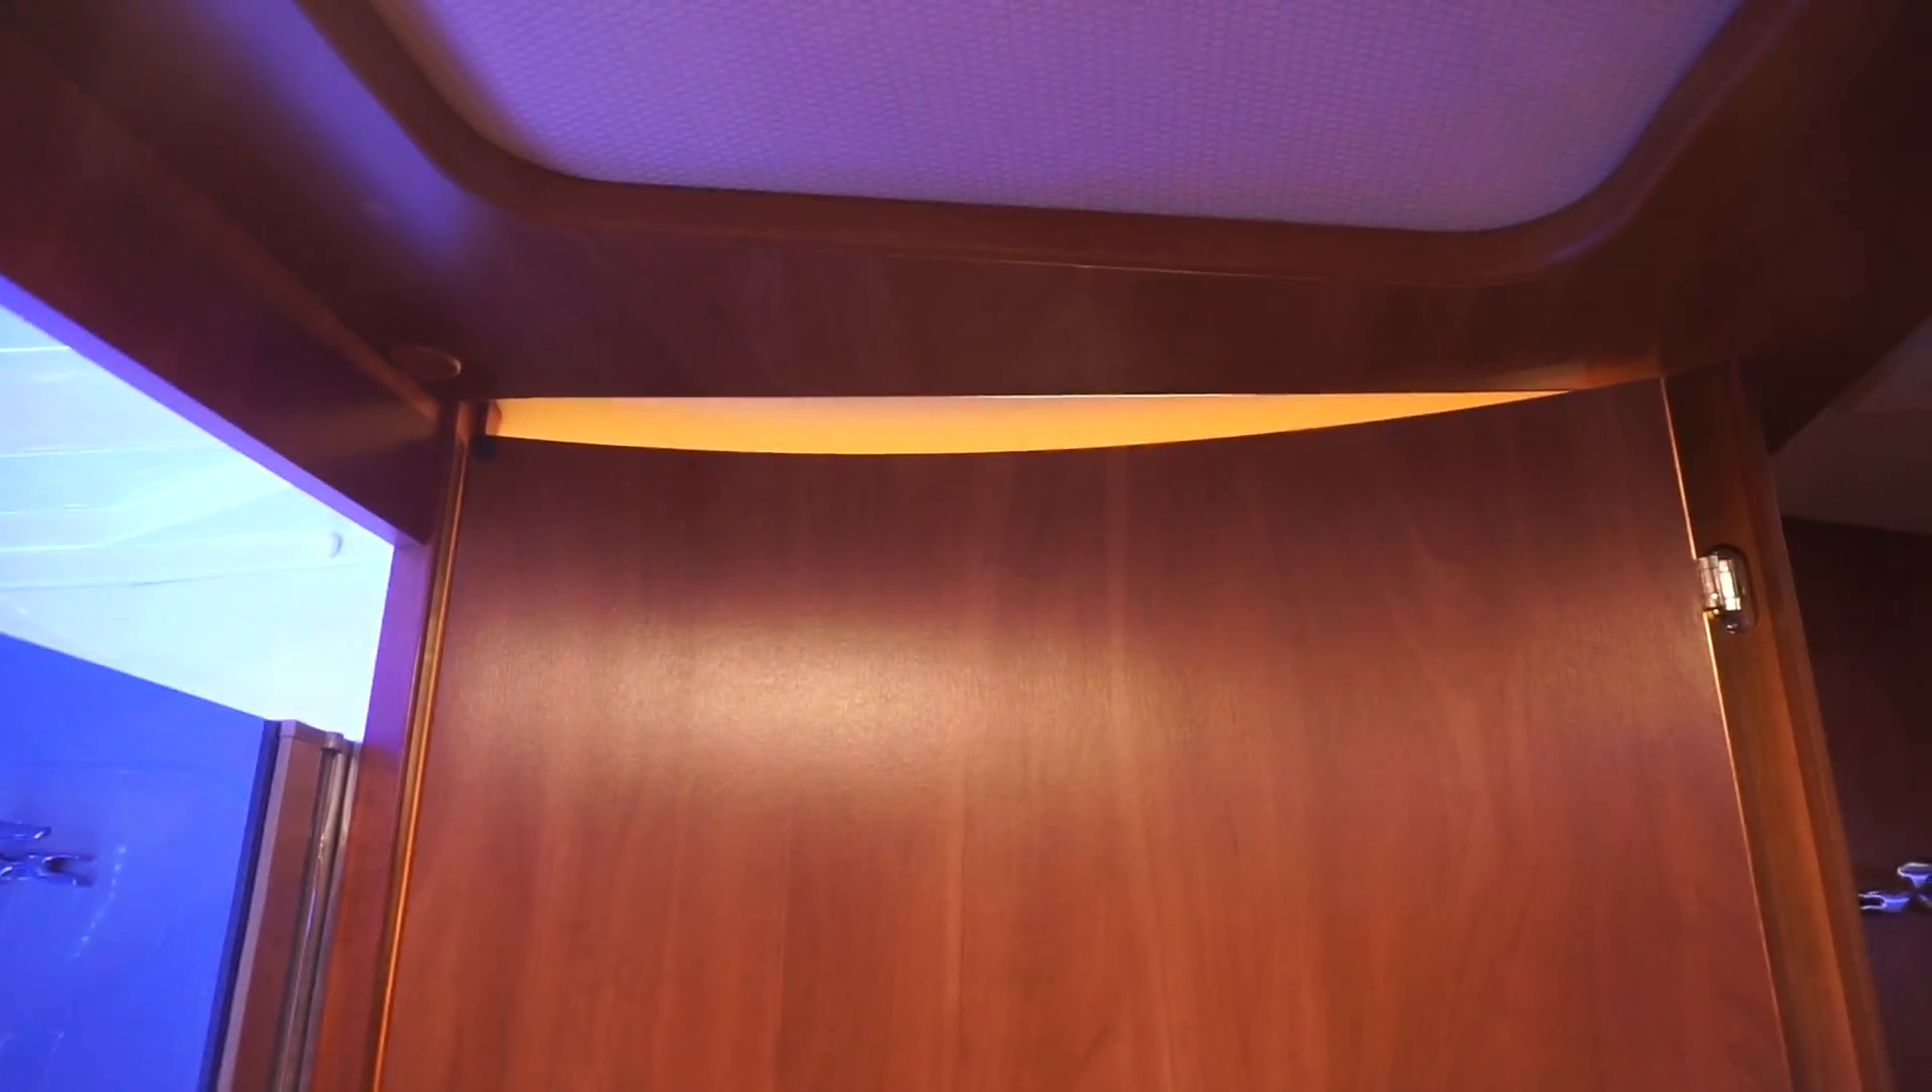Door's nicely contoured. Bit of a gap up there. Don't think it's a problem.